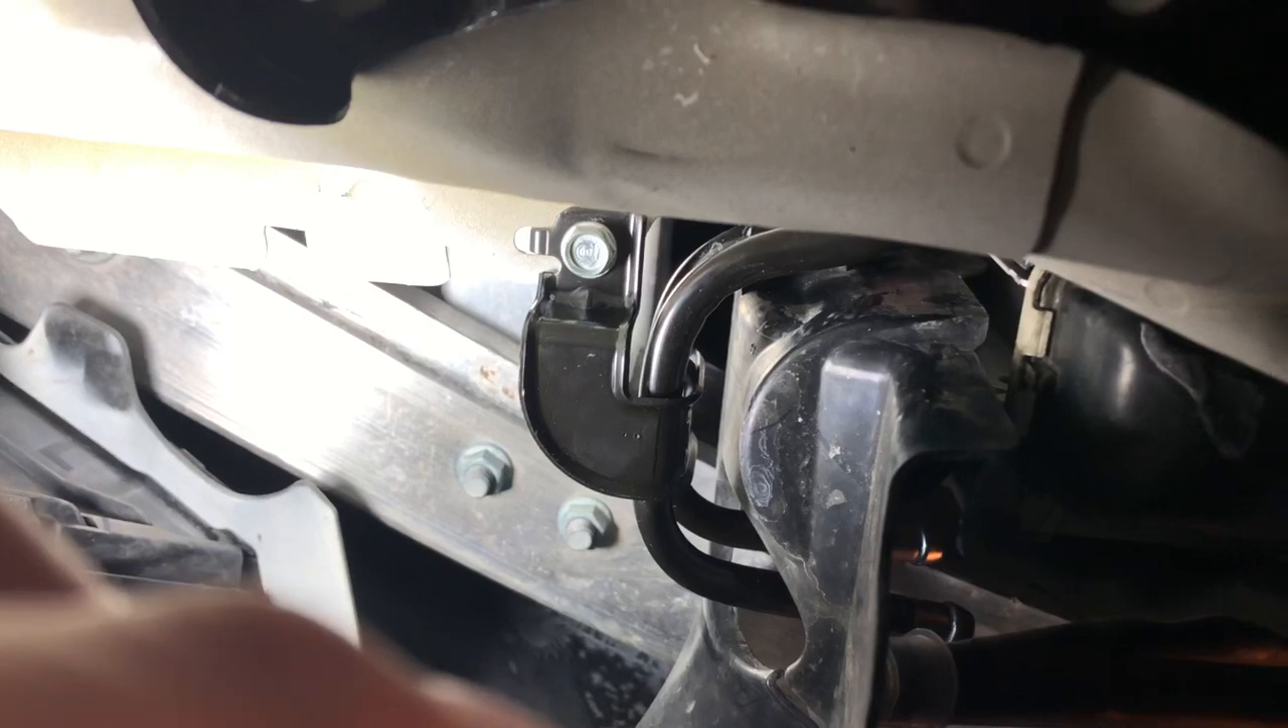That's the finished product there with the bolt installed.